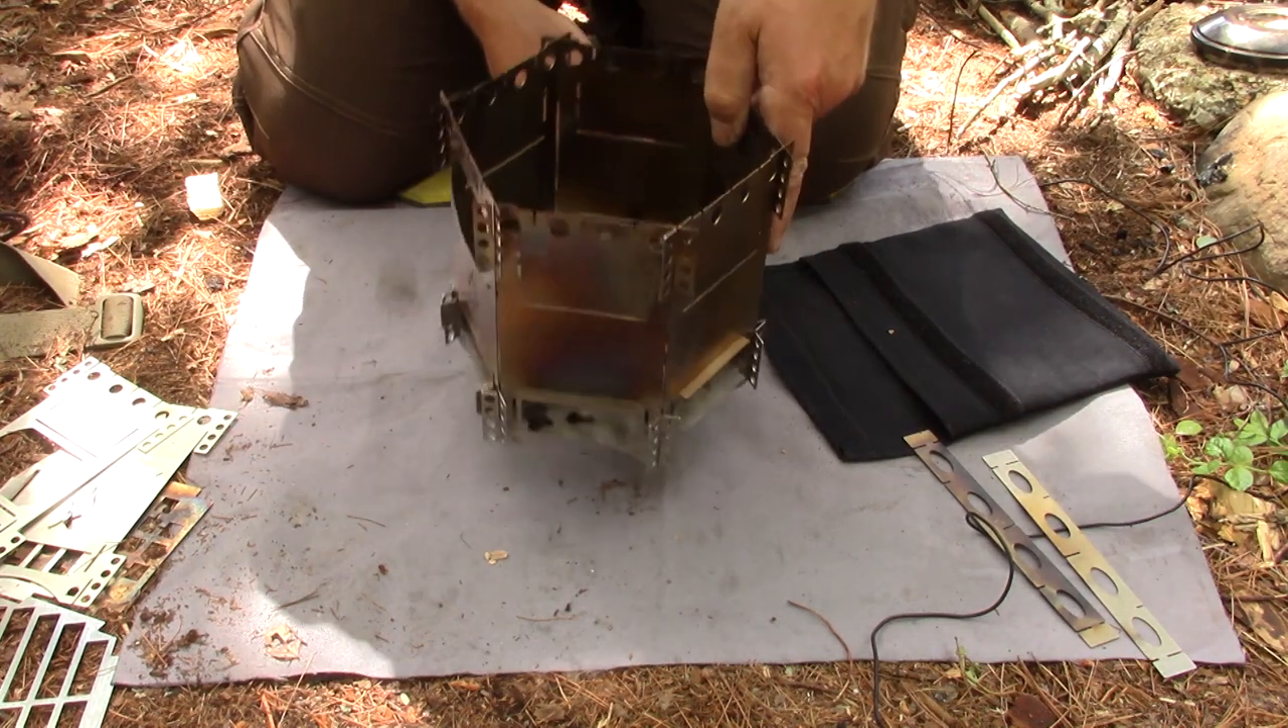Now the stove is locked together.